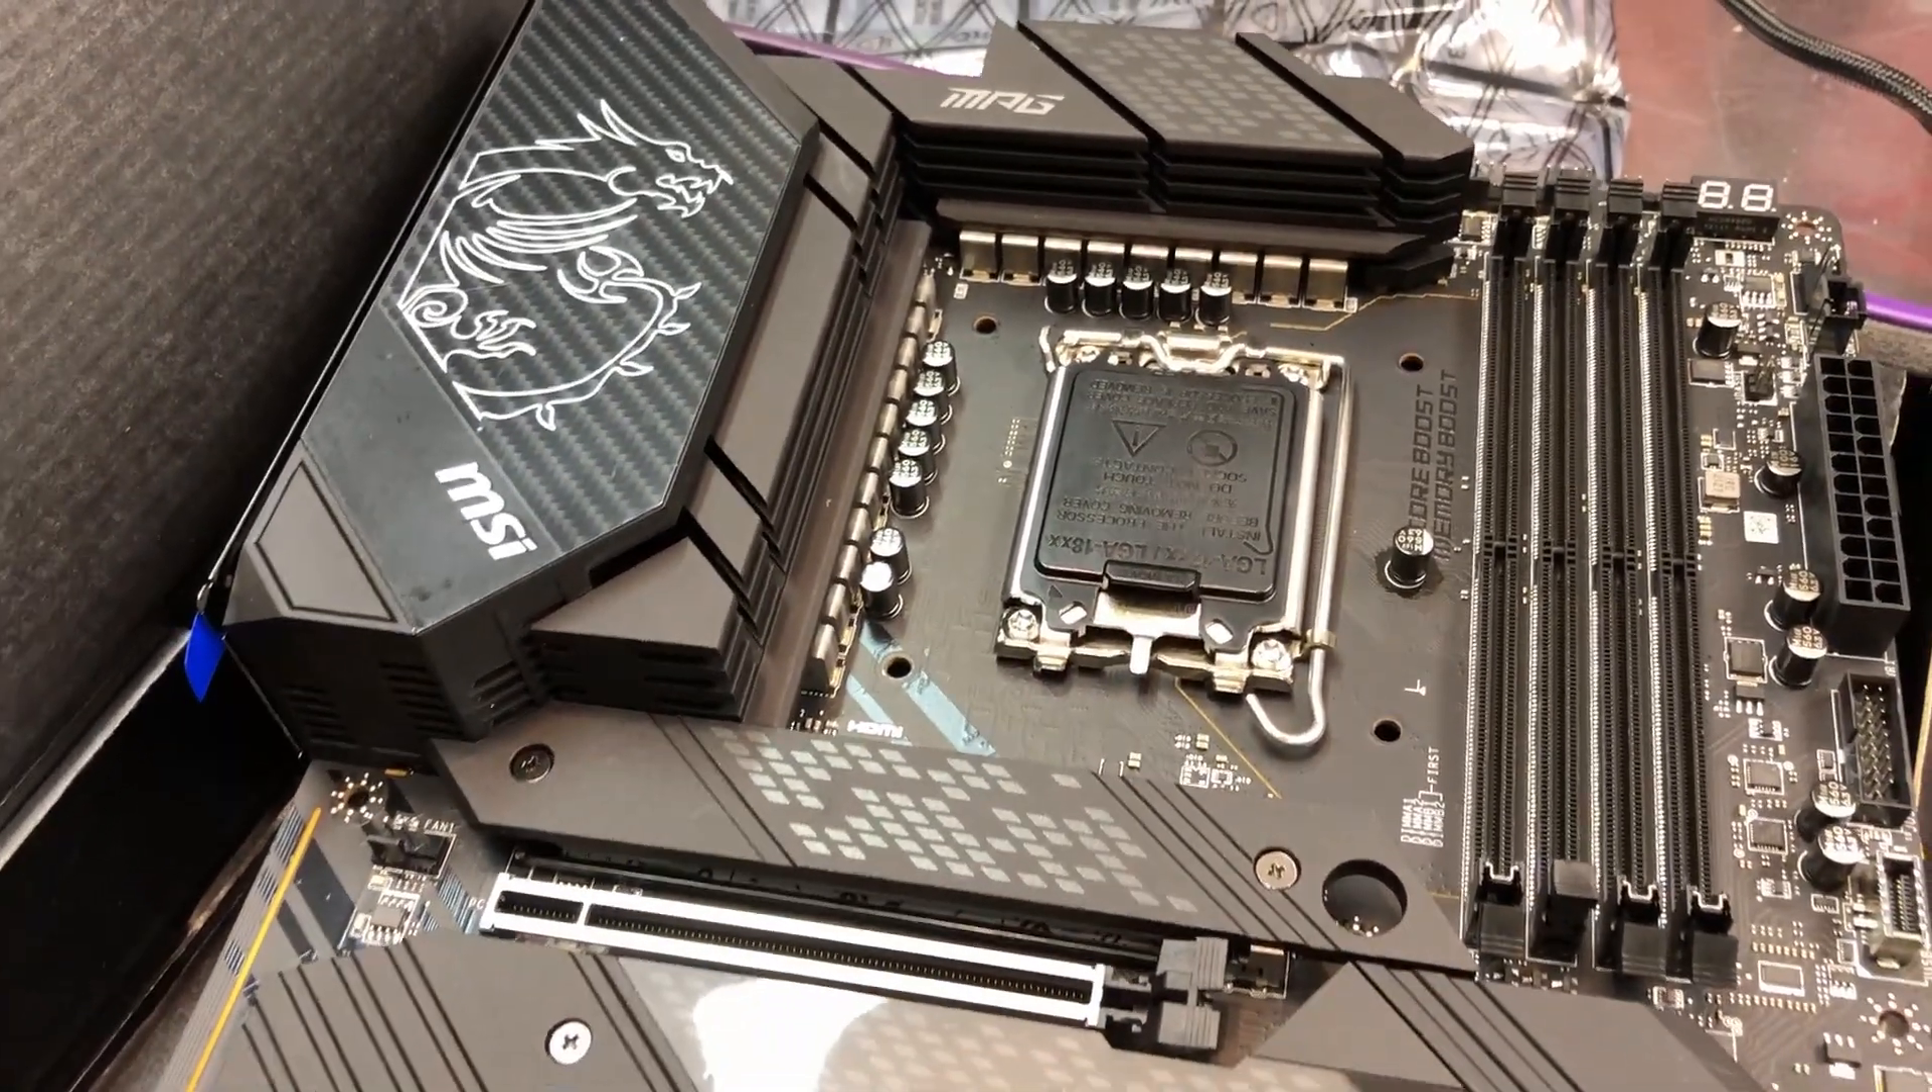So I've got the clamping mechanism locked back down.